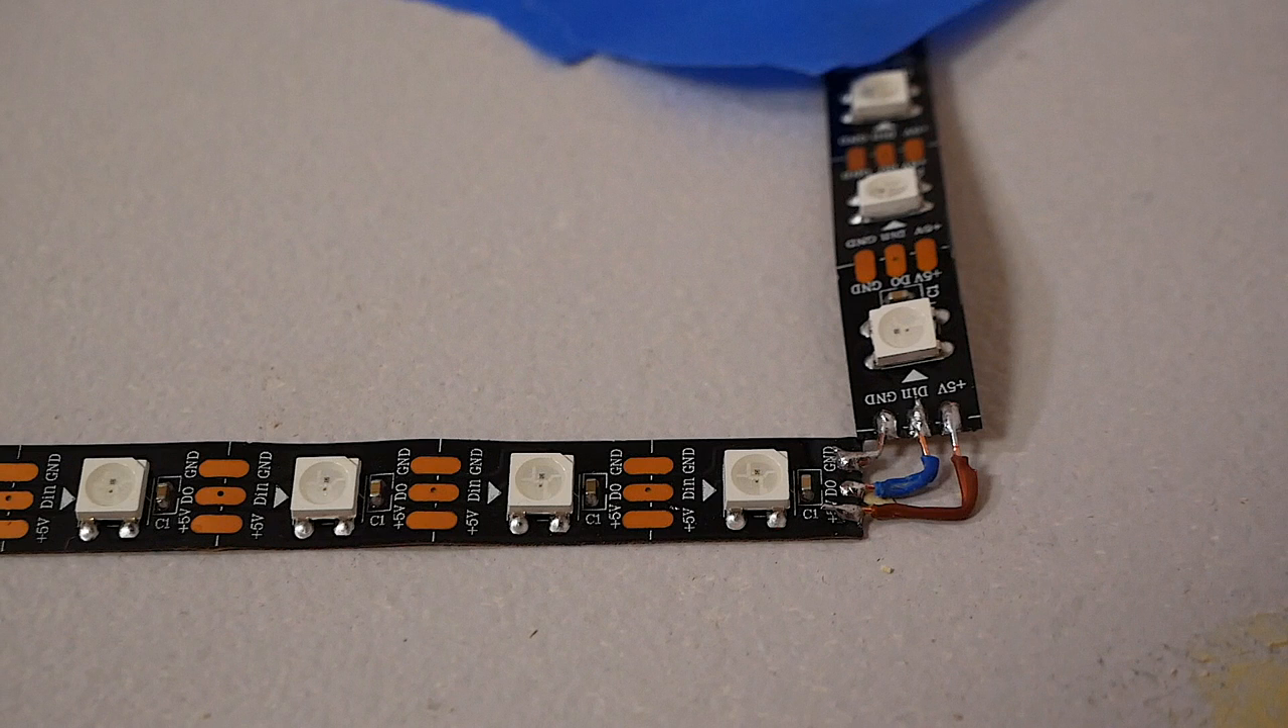This is a close-up of the corners where I manually soldered wire segments in. They don't look too pretty, but they do work and they are functional.